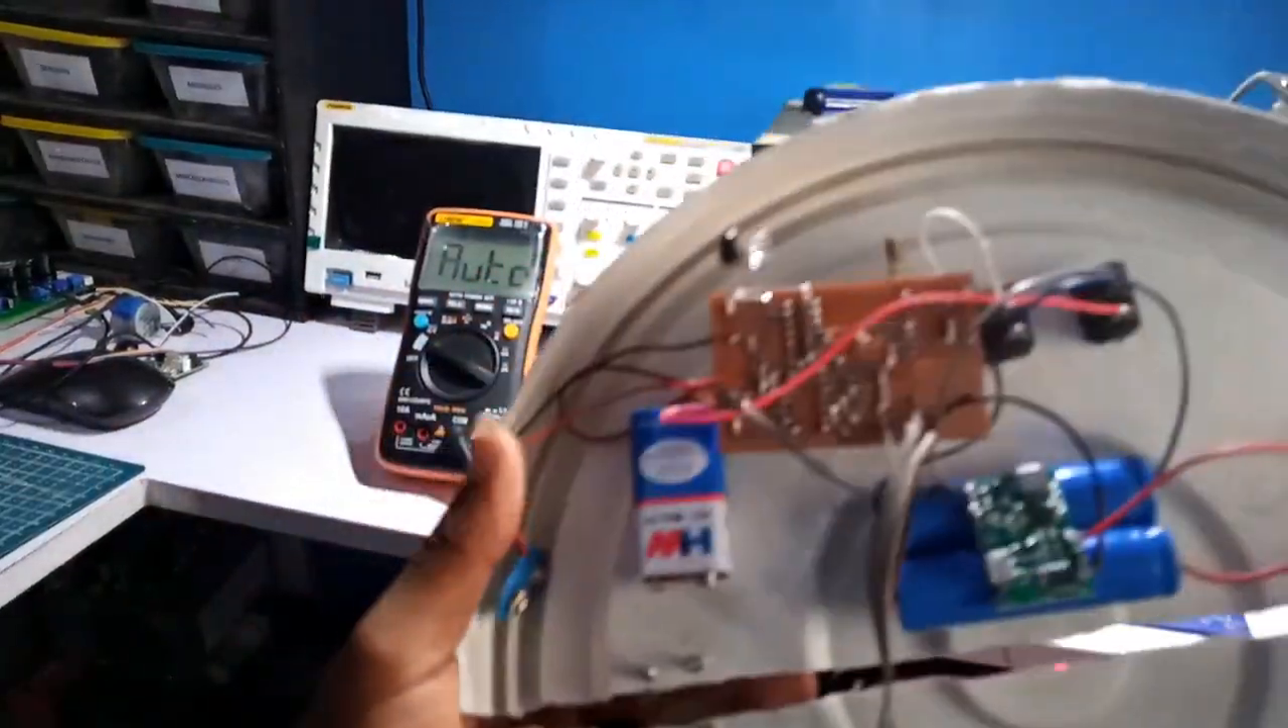Setting up all the rest of the components onto the lid, the project is now ready for test.